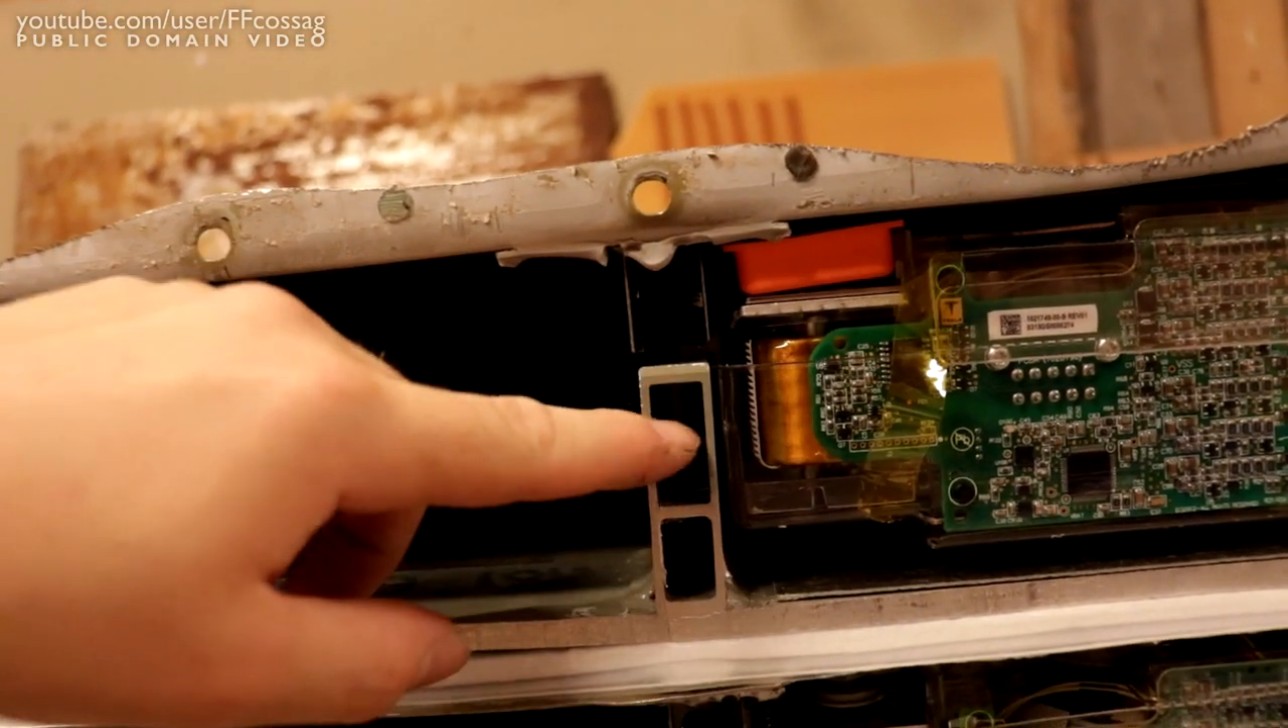You can see I have these aluminium brackets shoved in between there.